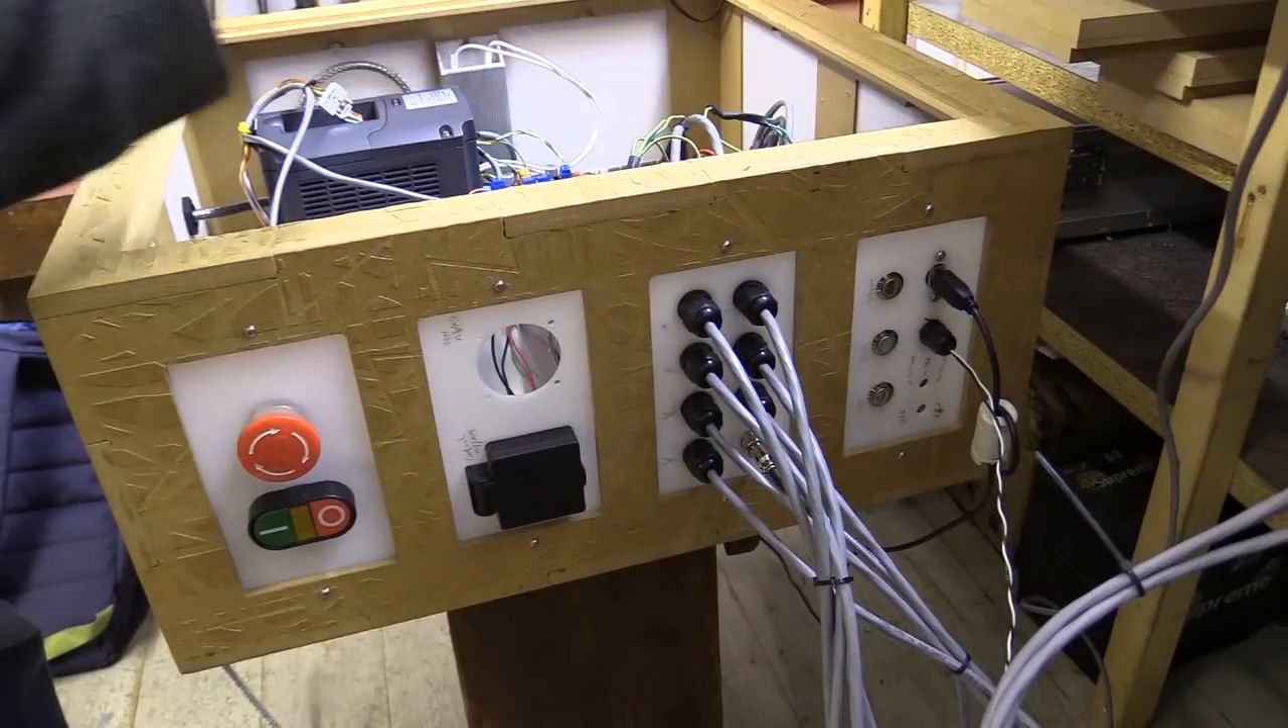At the front of the machine you can see that I've replaced all the aviation panel mounts with the glands, so they're all through cables, there's nothing interrupting that.